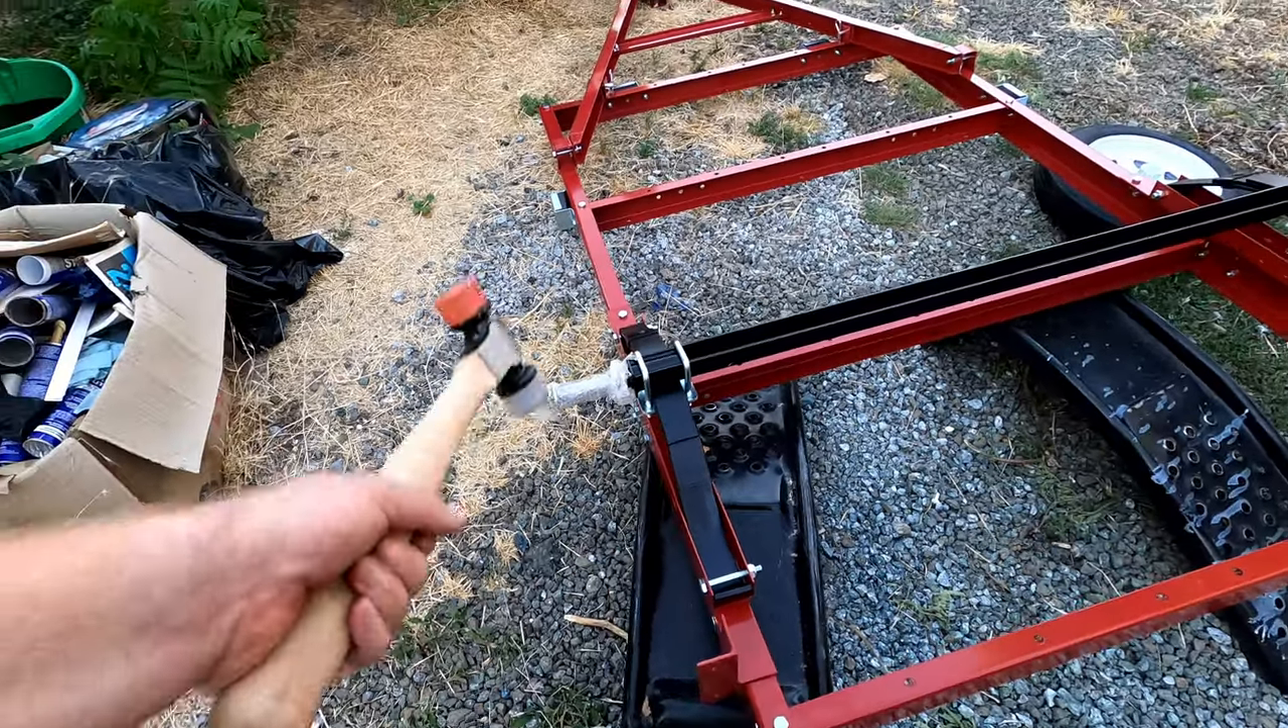And then I haven't put the fenders on yet.